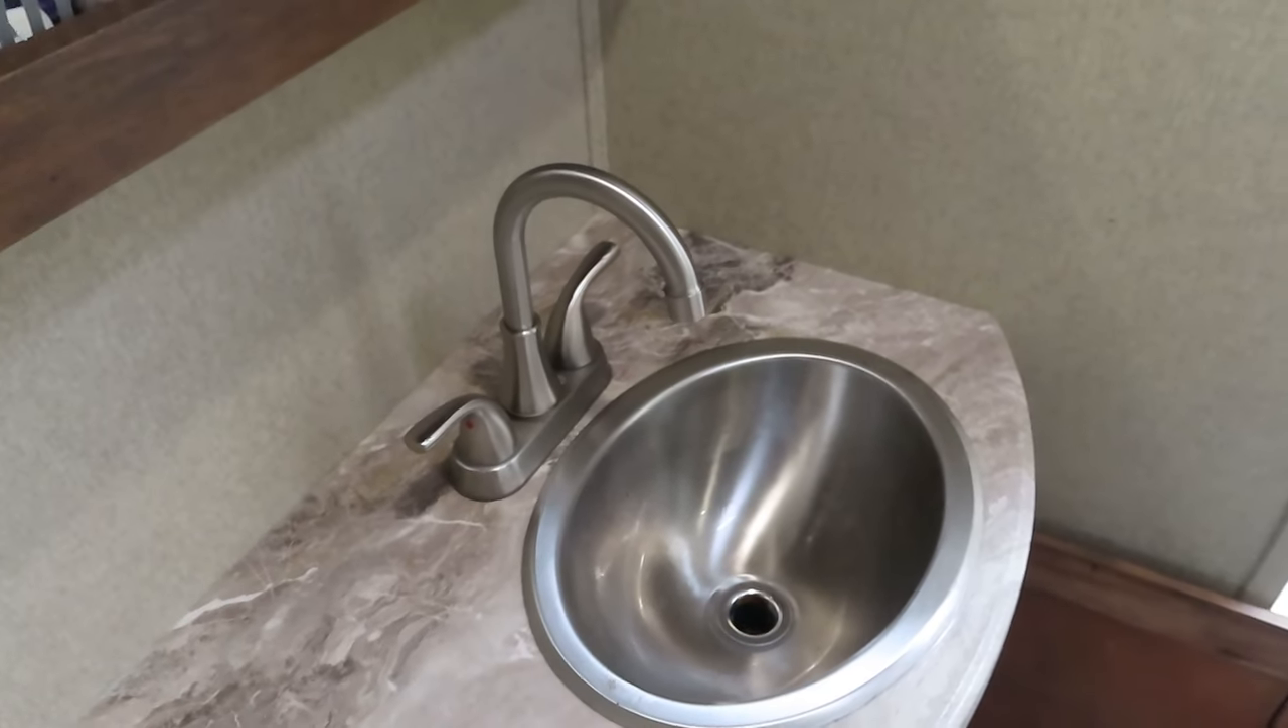So there it is a real faucet installed on a small sink but at least it's operational now.